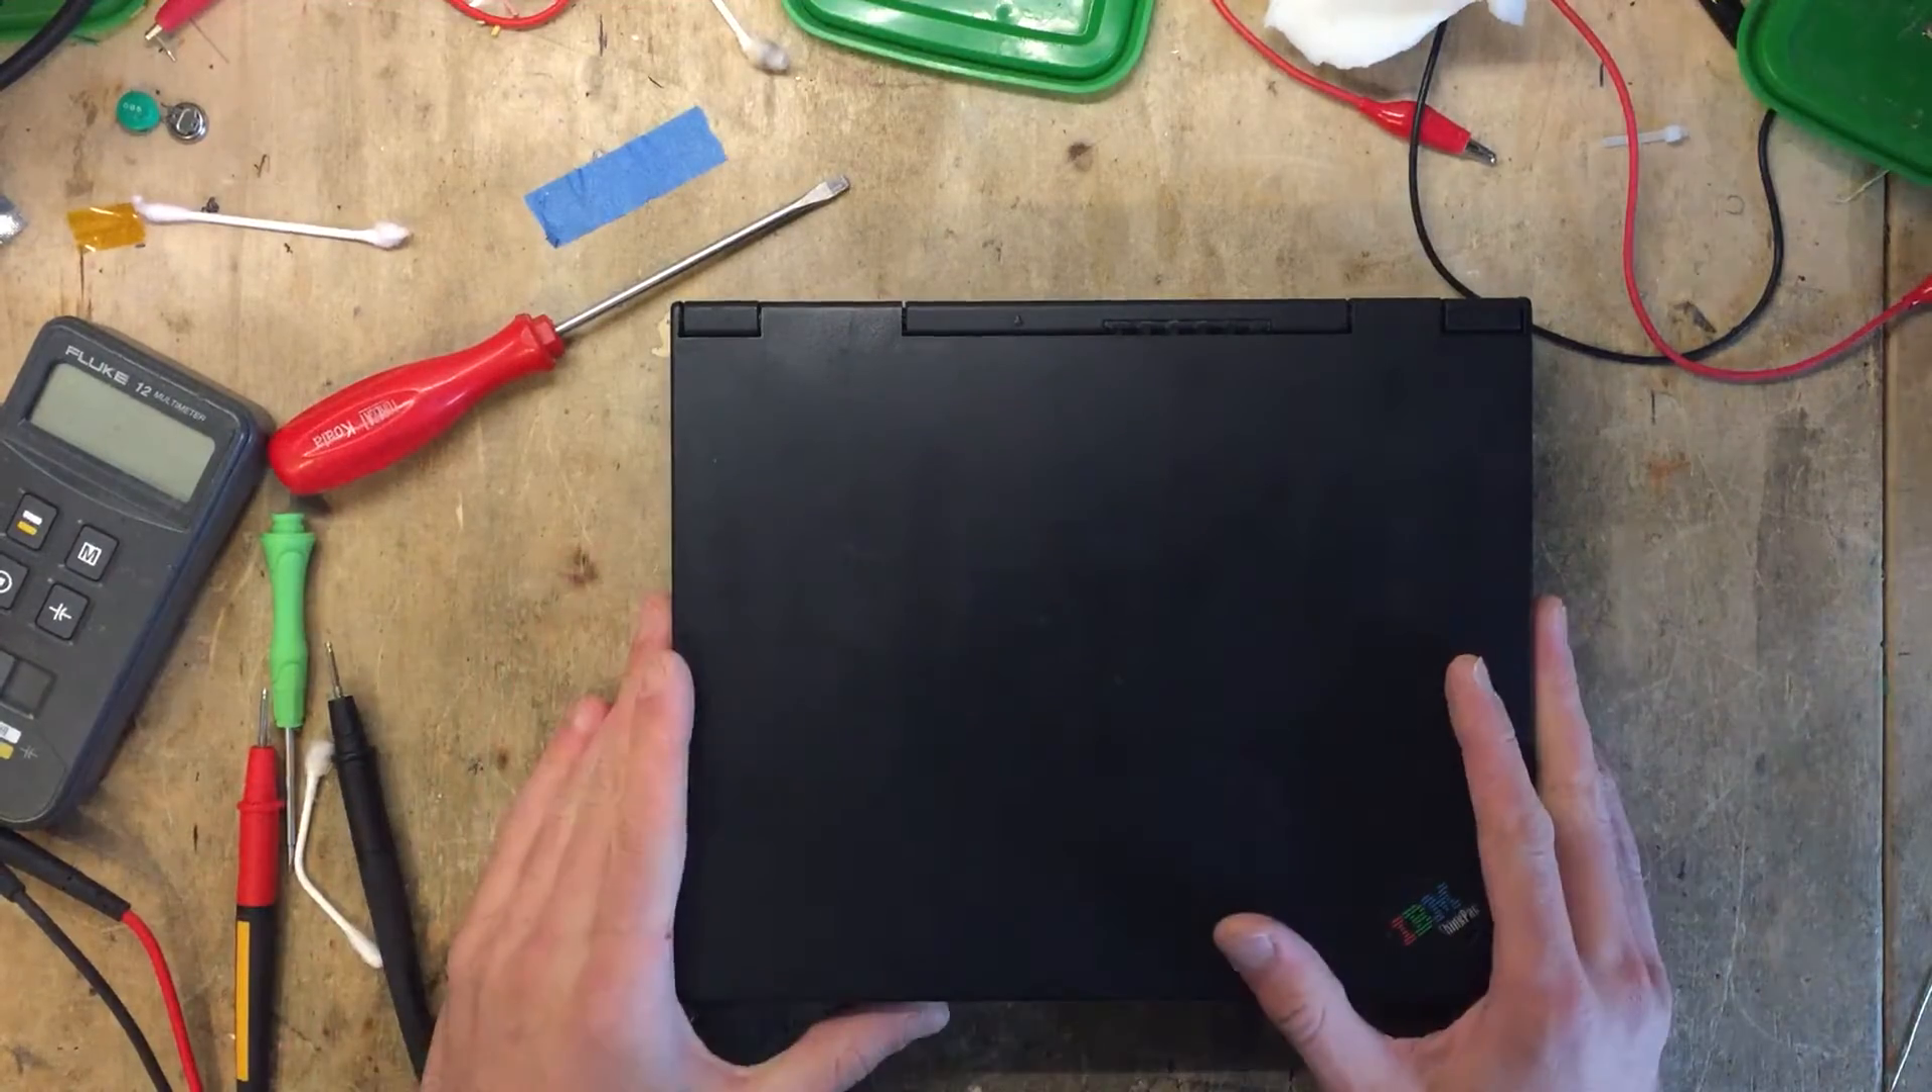Fast forward a couple of days and thanks to the magic of video editing, here's the ThinkPad back in one piece.